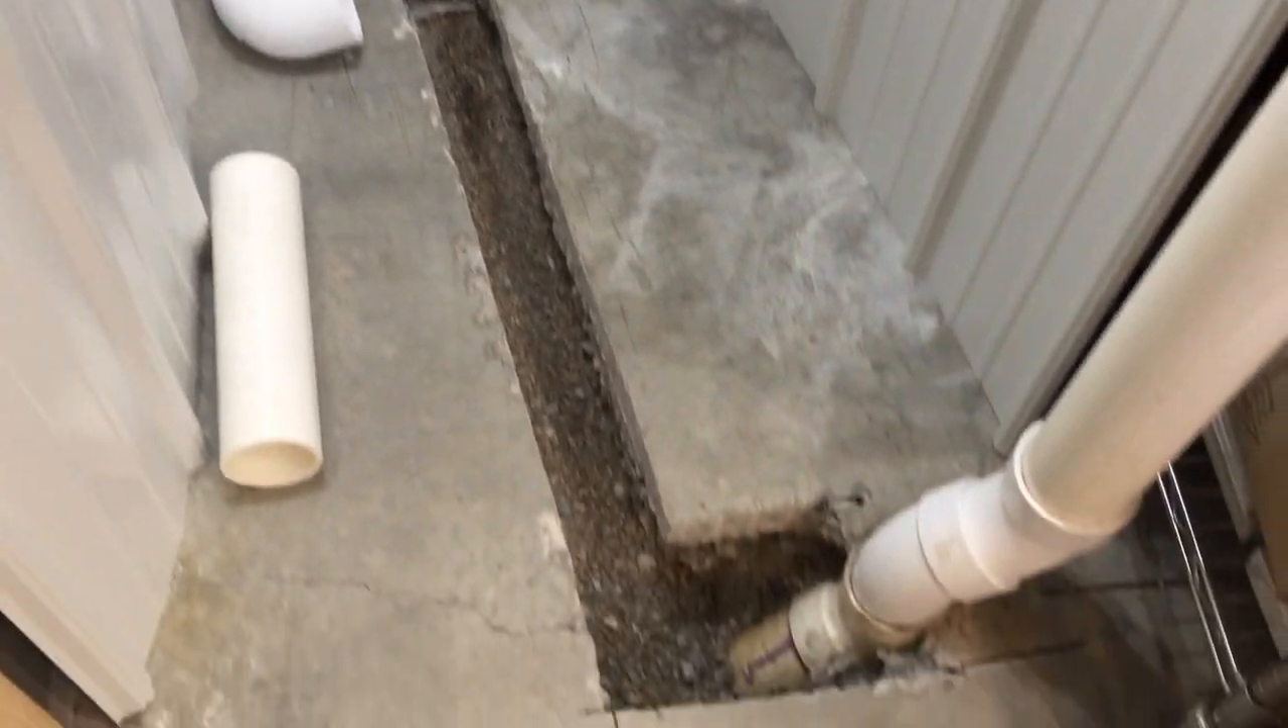Here we are with all the concrete removed and I've exposed that pipe a little bit more.